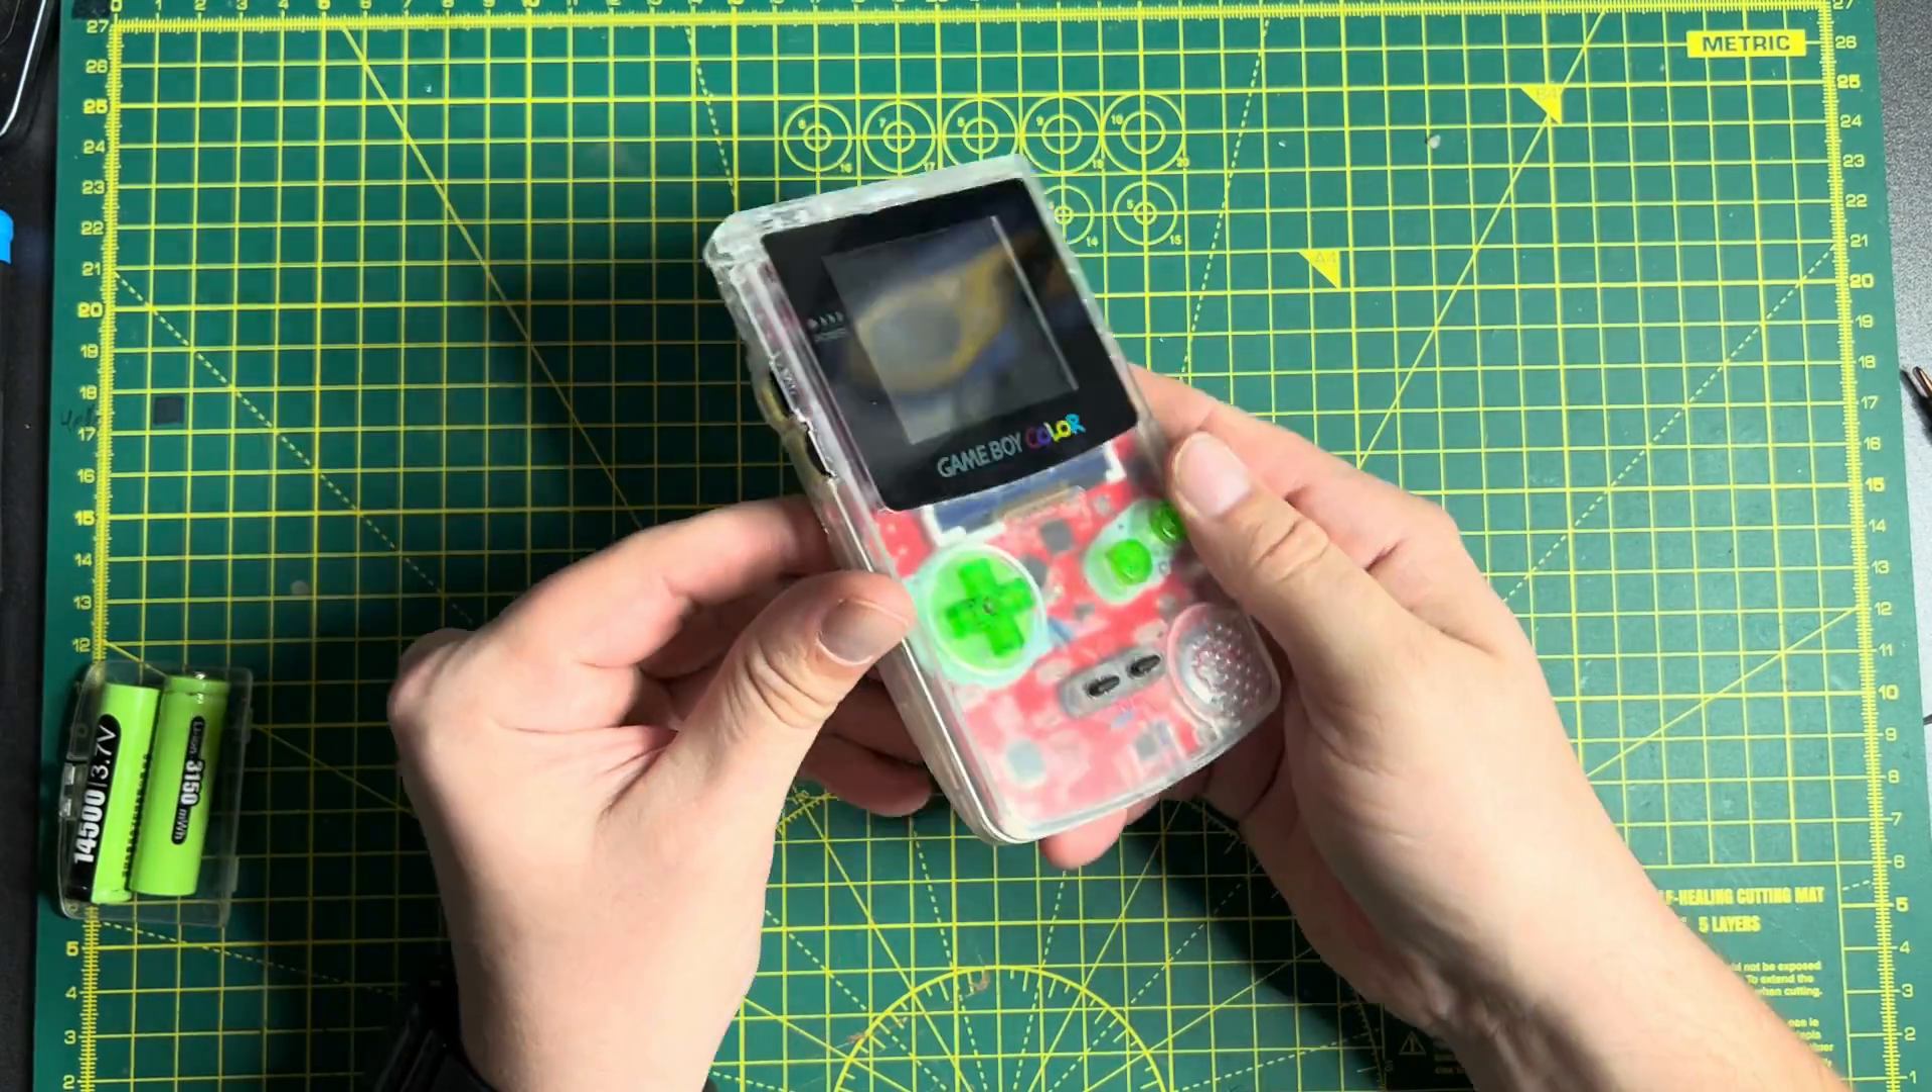So, we've now got everything buttoned up inside our Game Boy colour case.